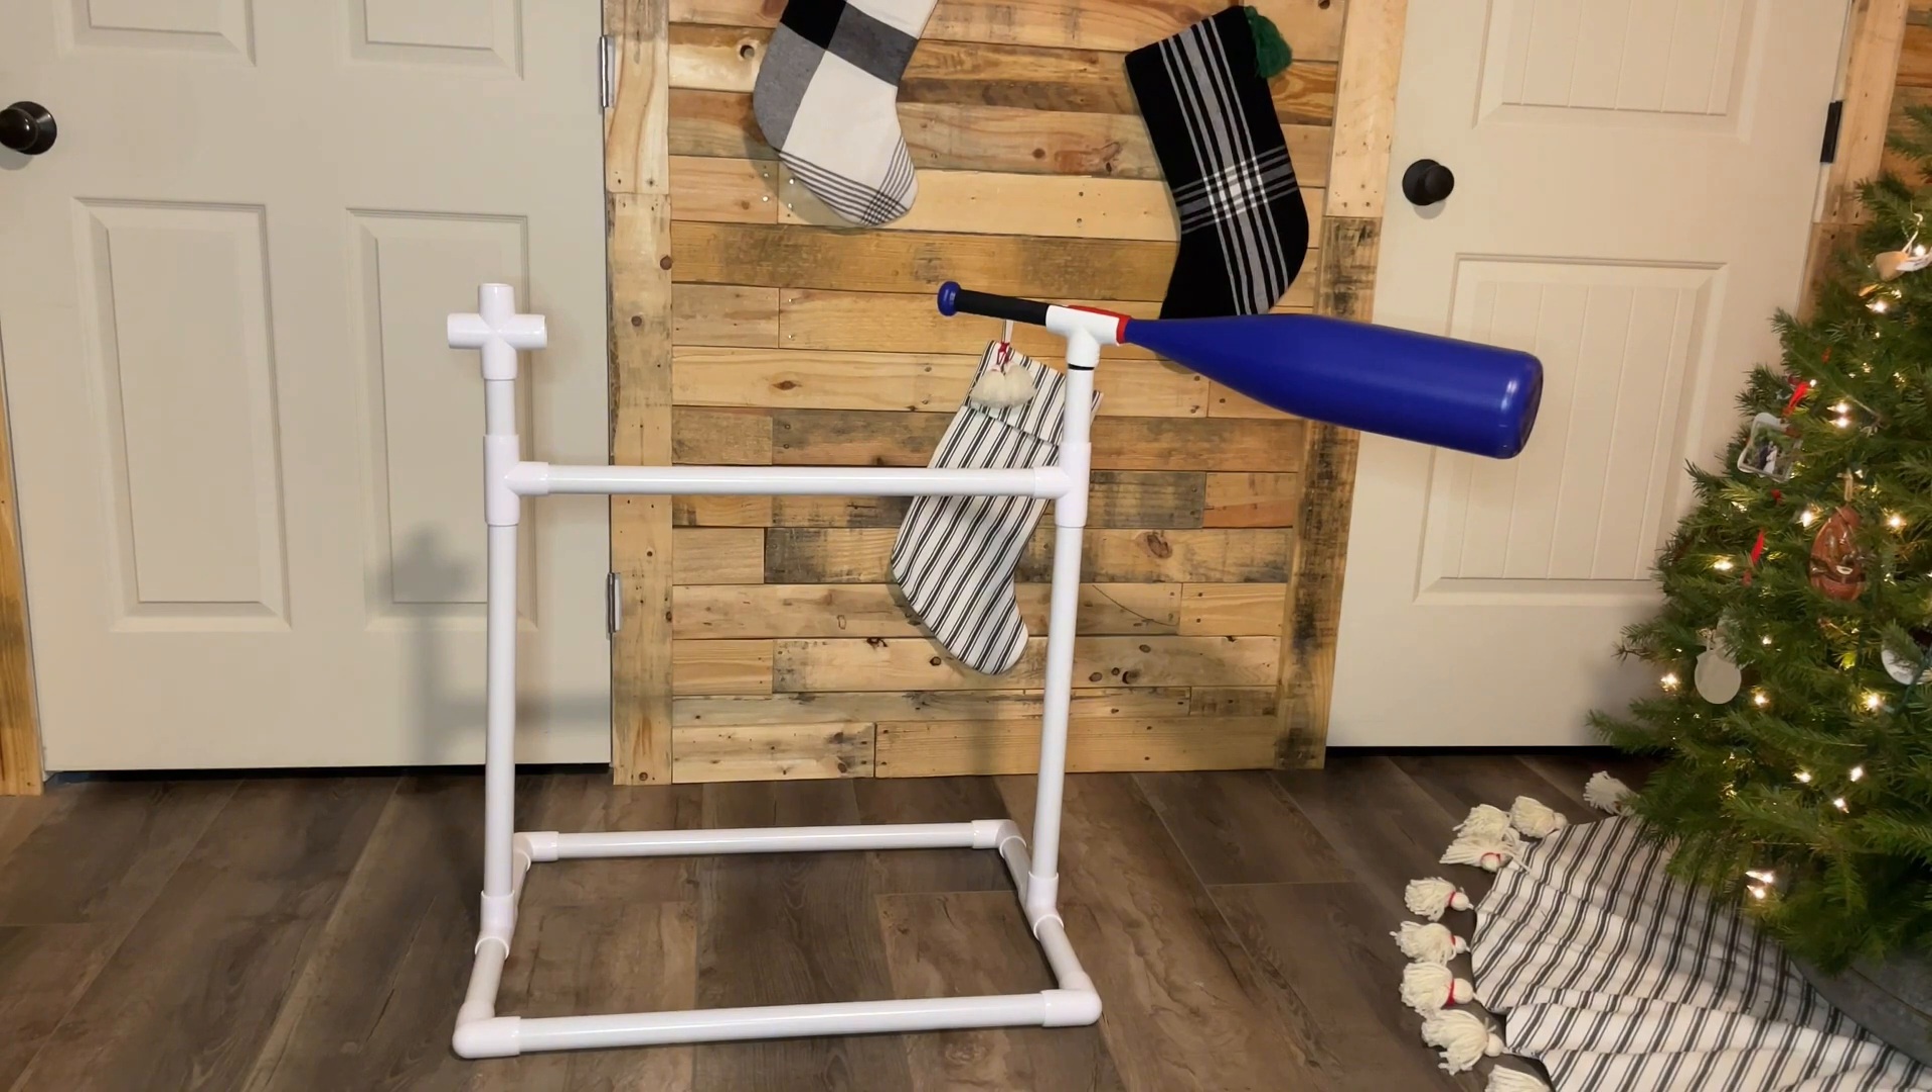Your structure should now look like this with the bat attached.